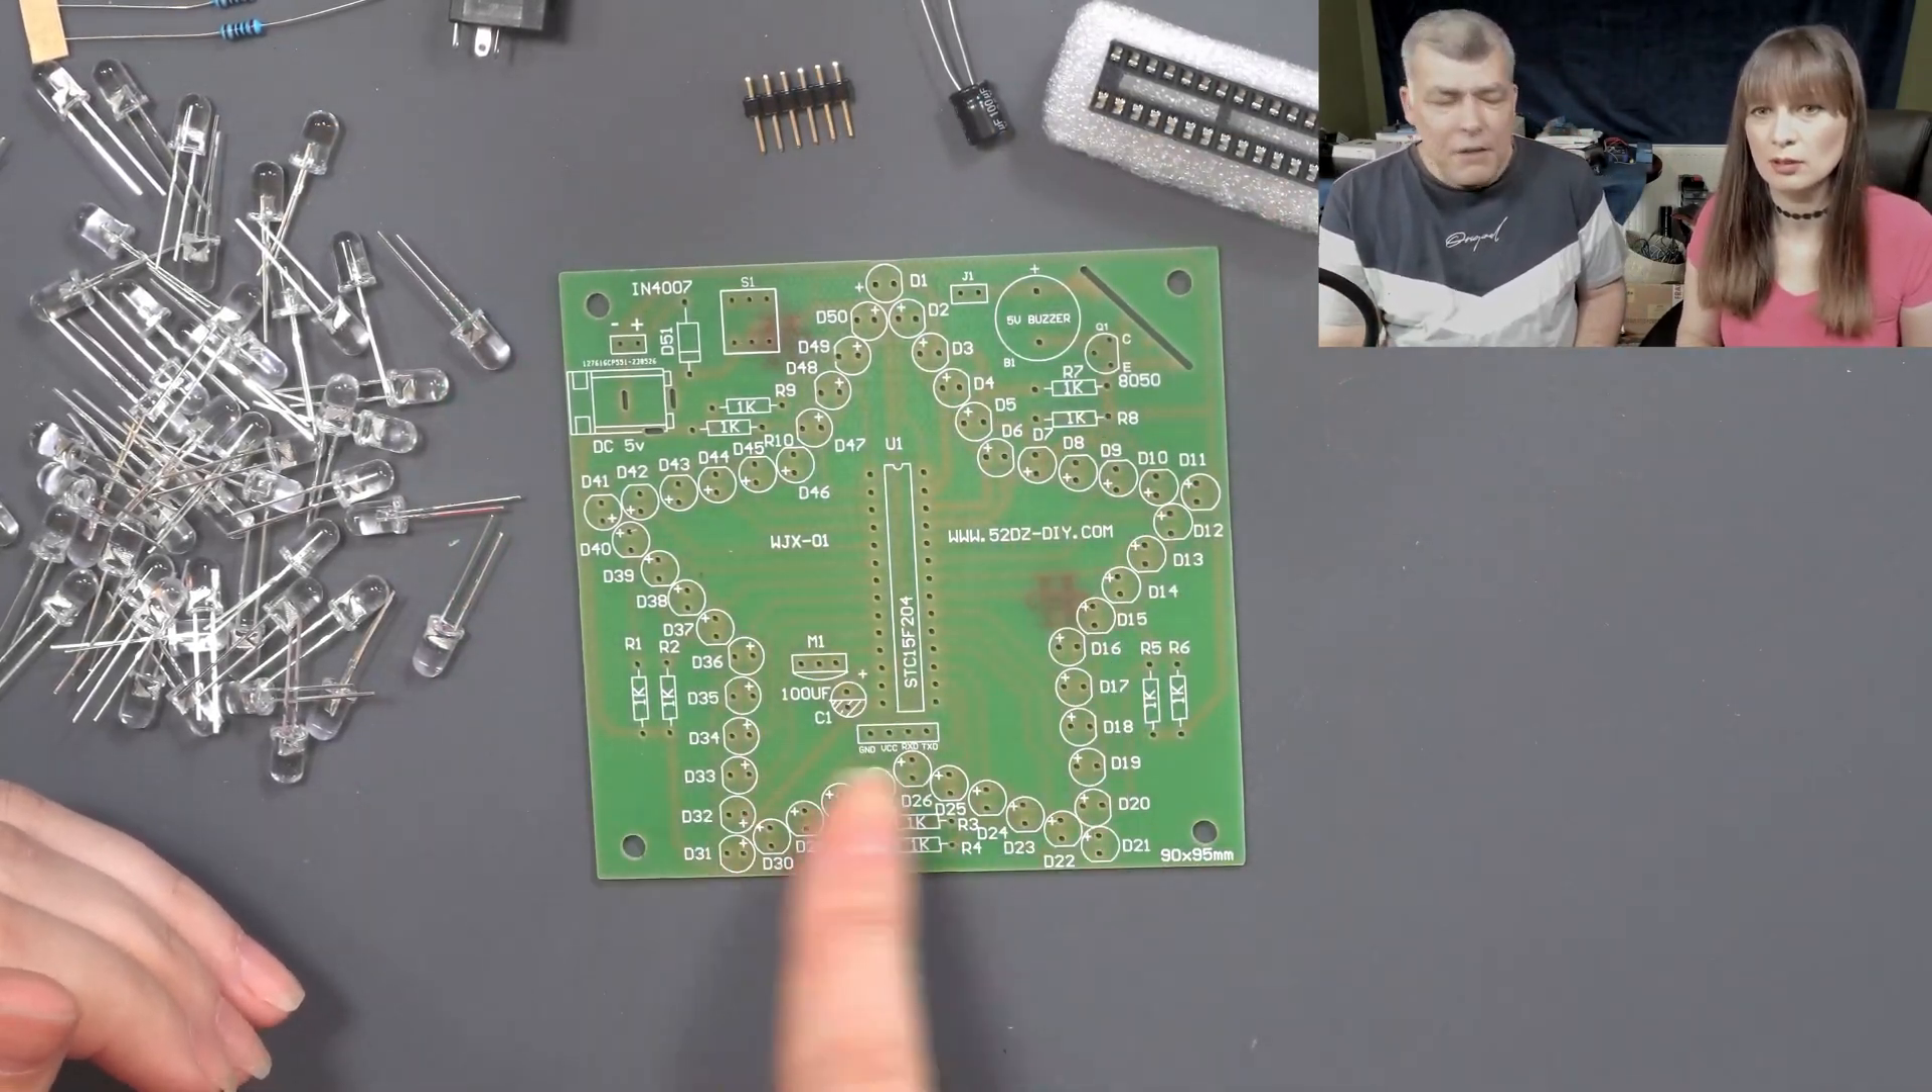There are so many pieces that are missing on the board.